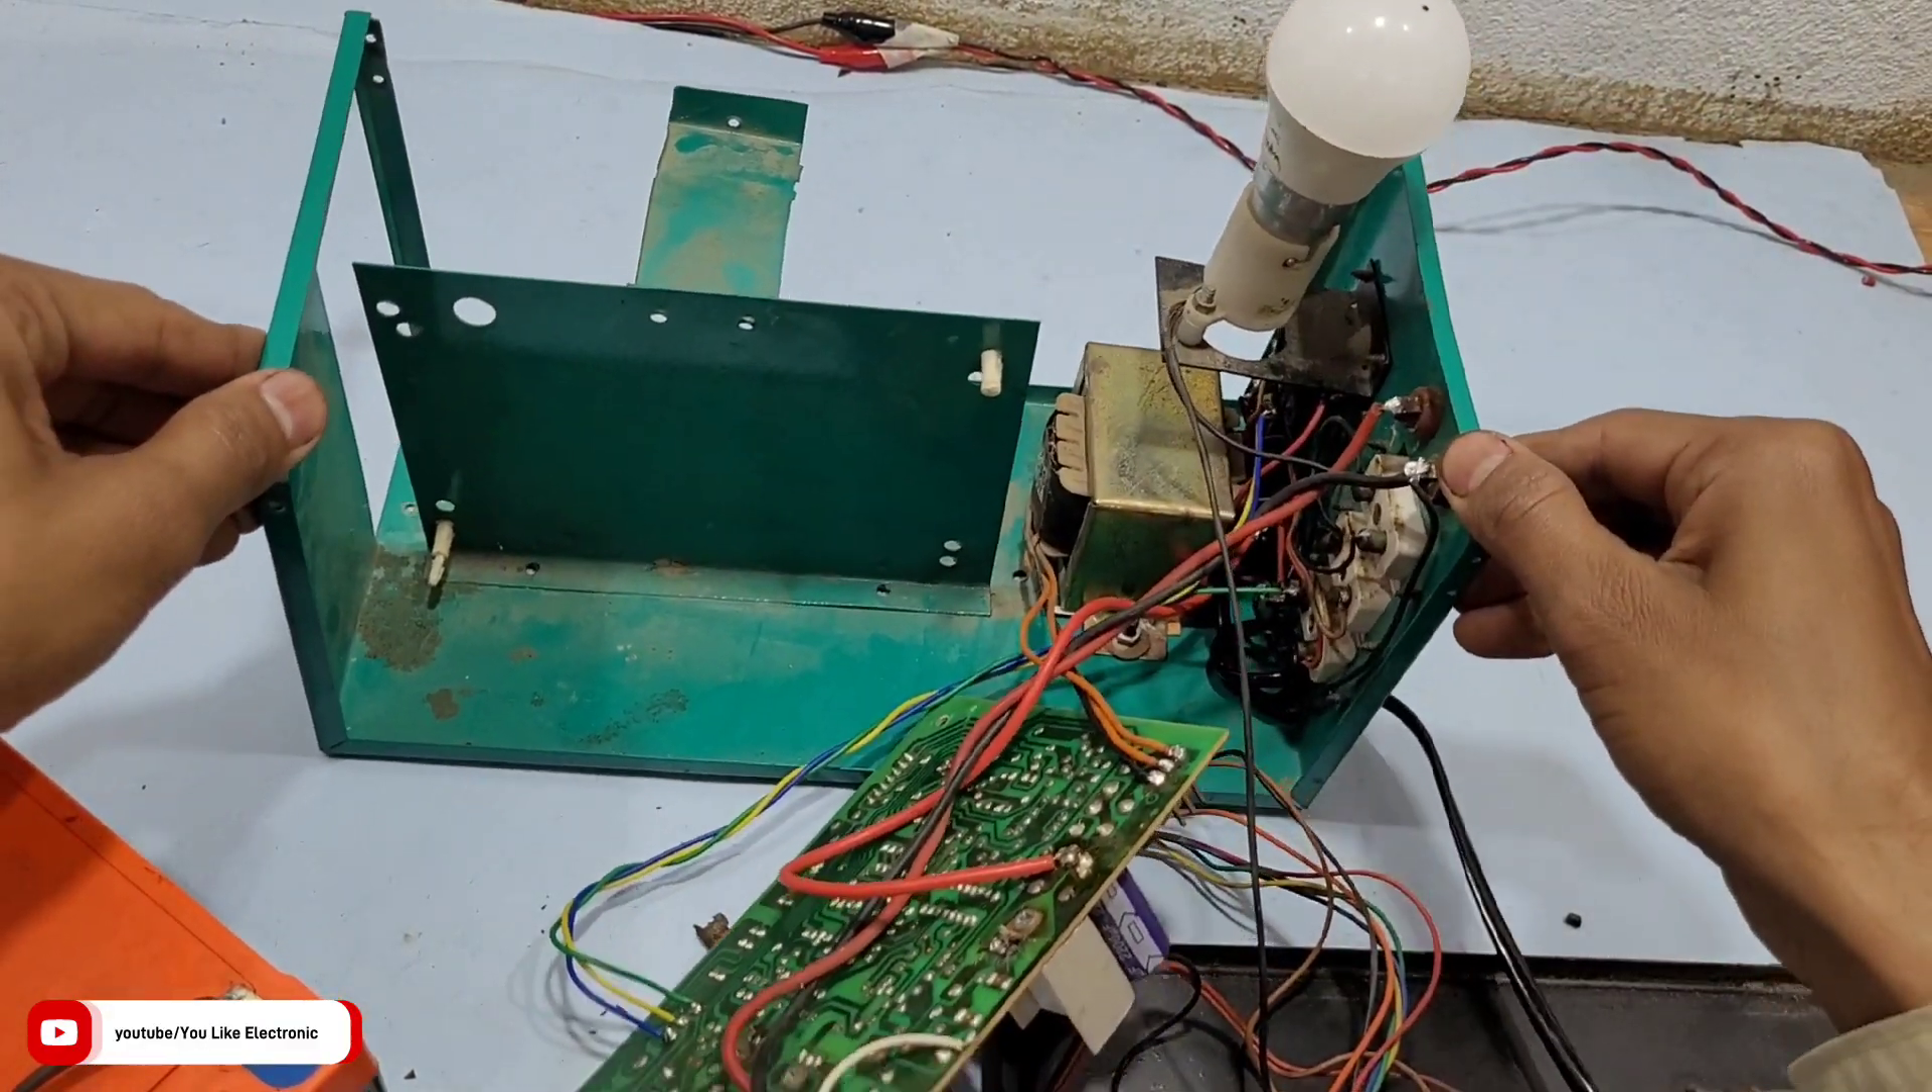तो यहां पर मैंने CFL को भी लगा दिया है।